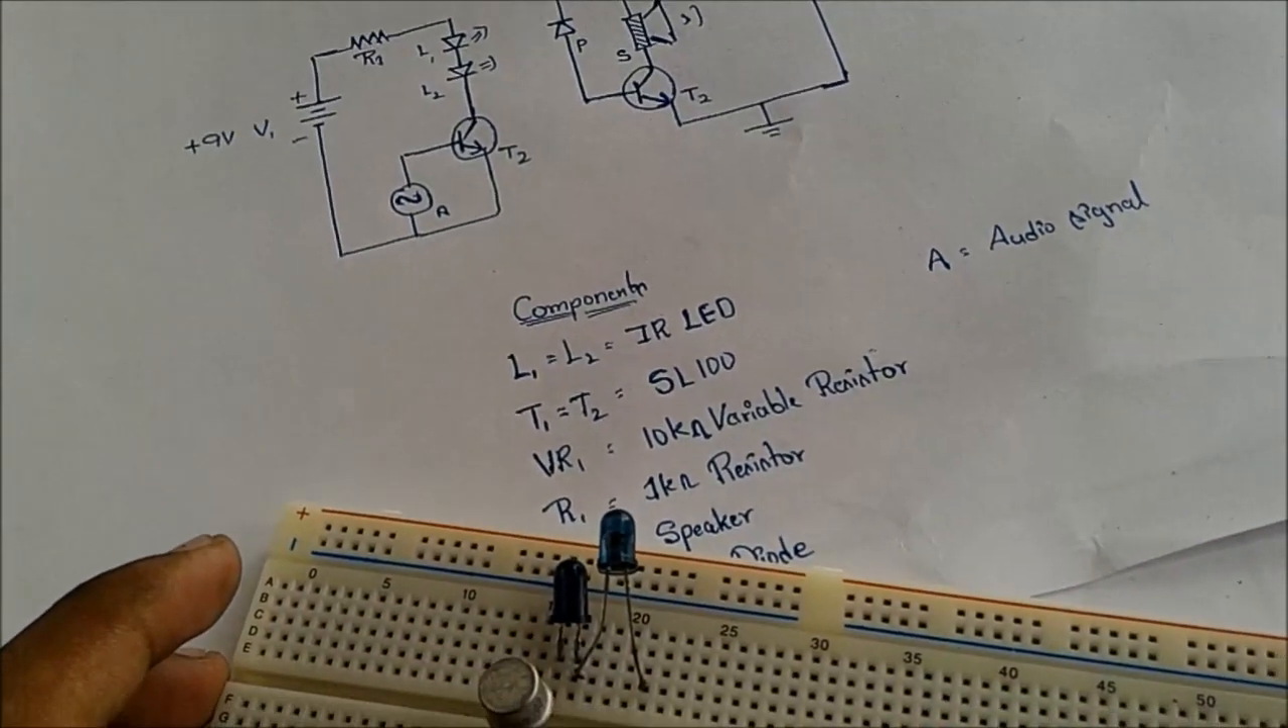Now I have placed the both IR LEDs and now we have to connect the base to audio signal.